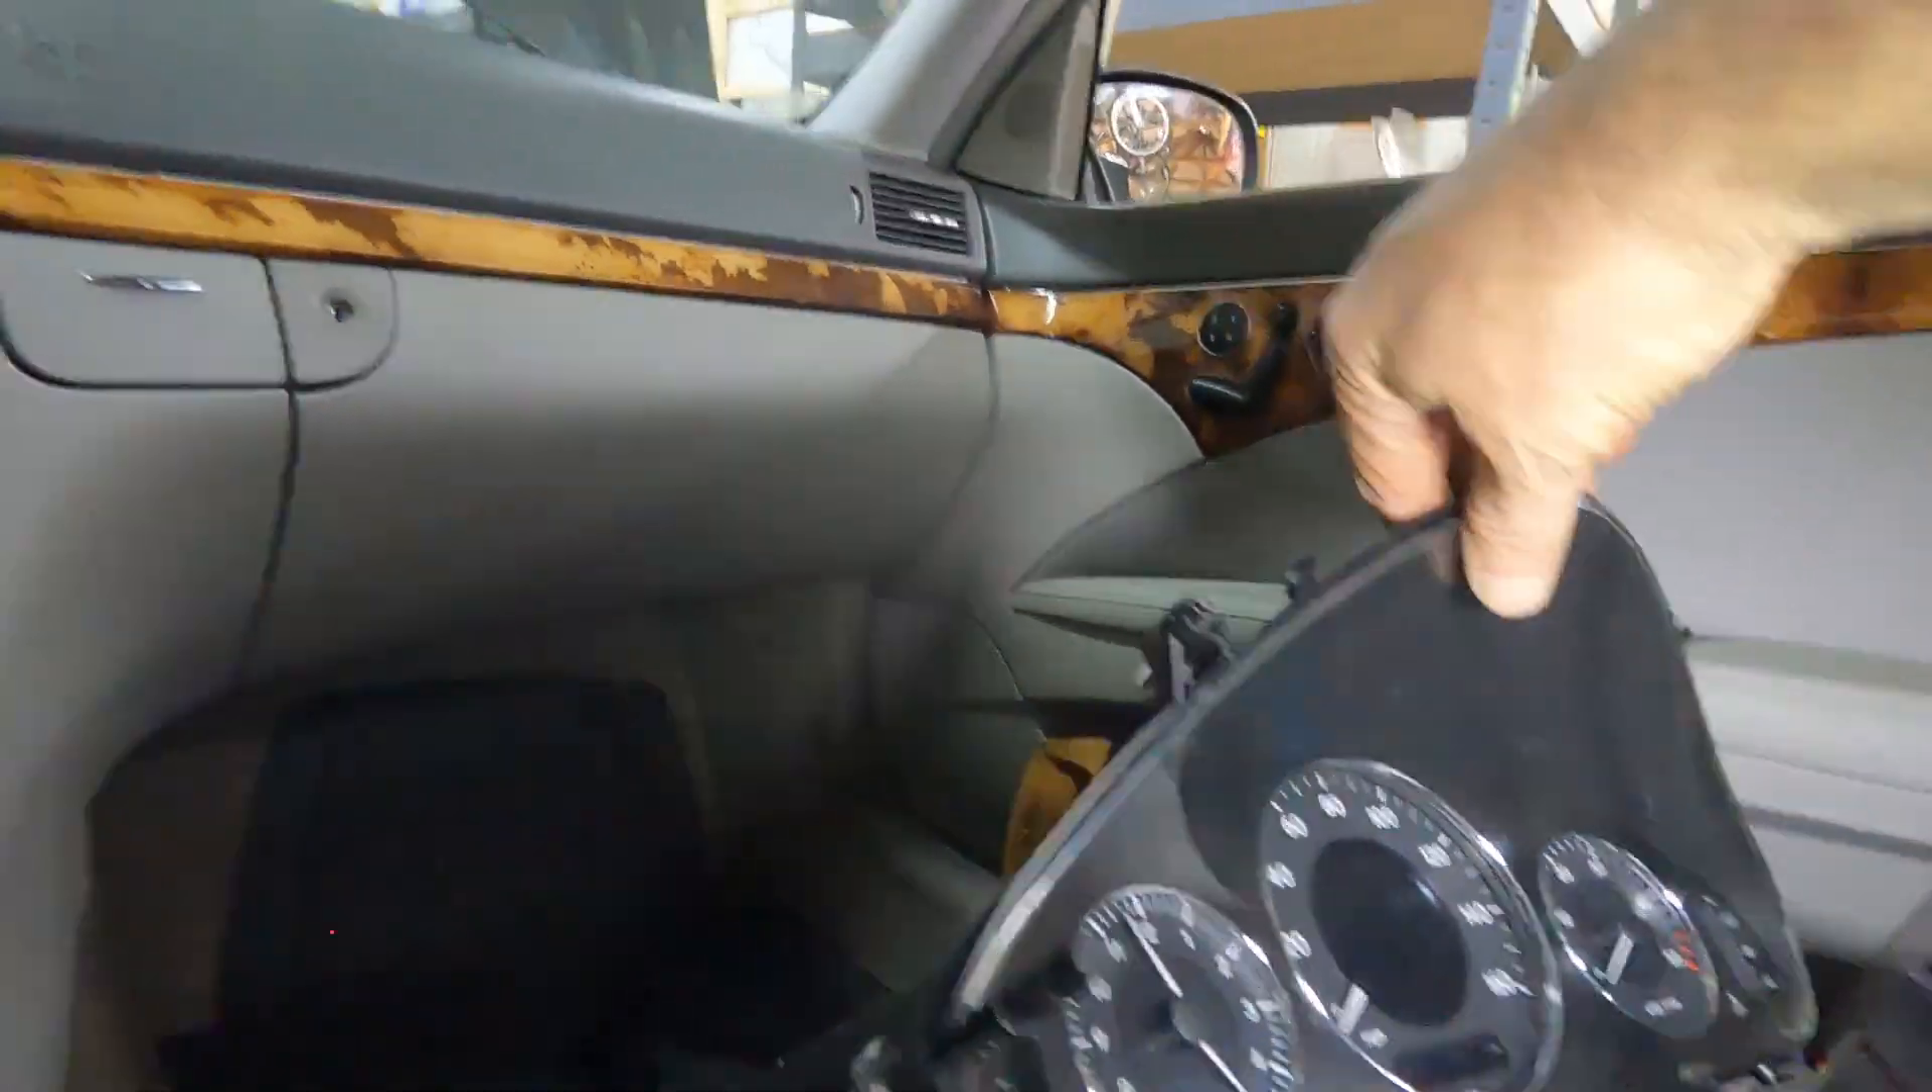I've removed, I've removed the cluster.